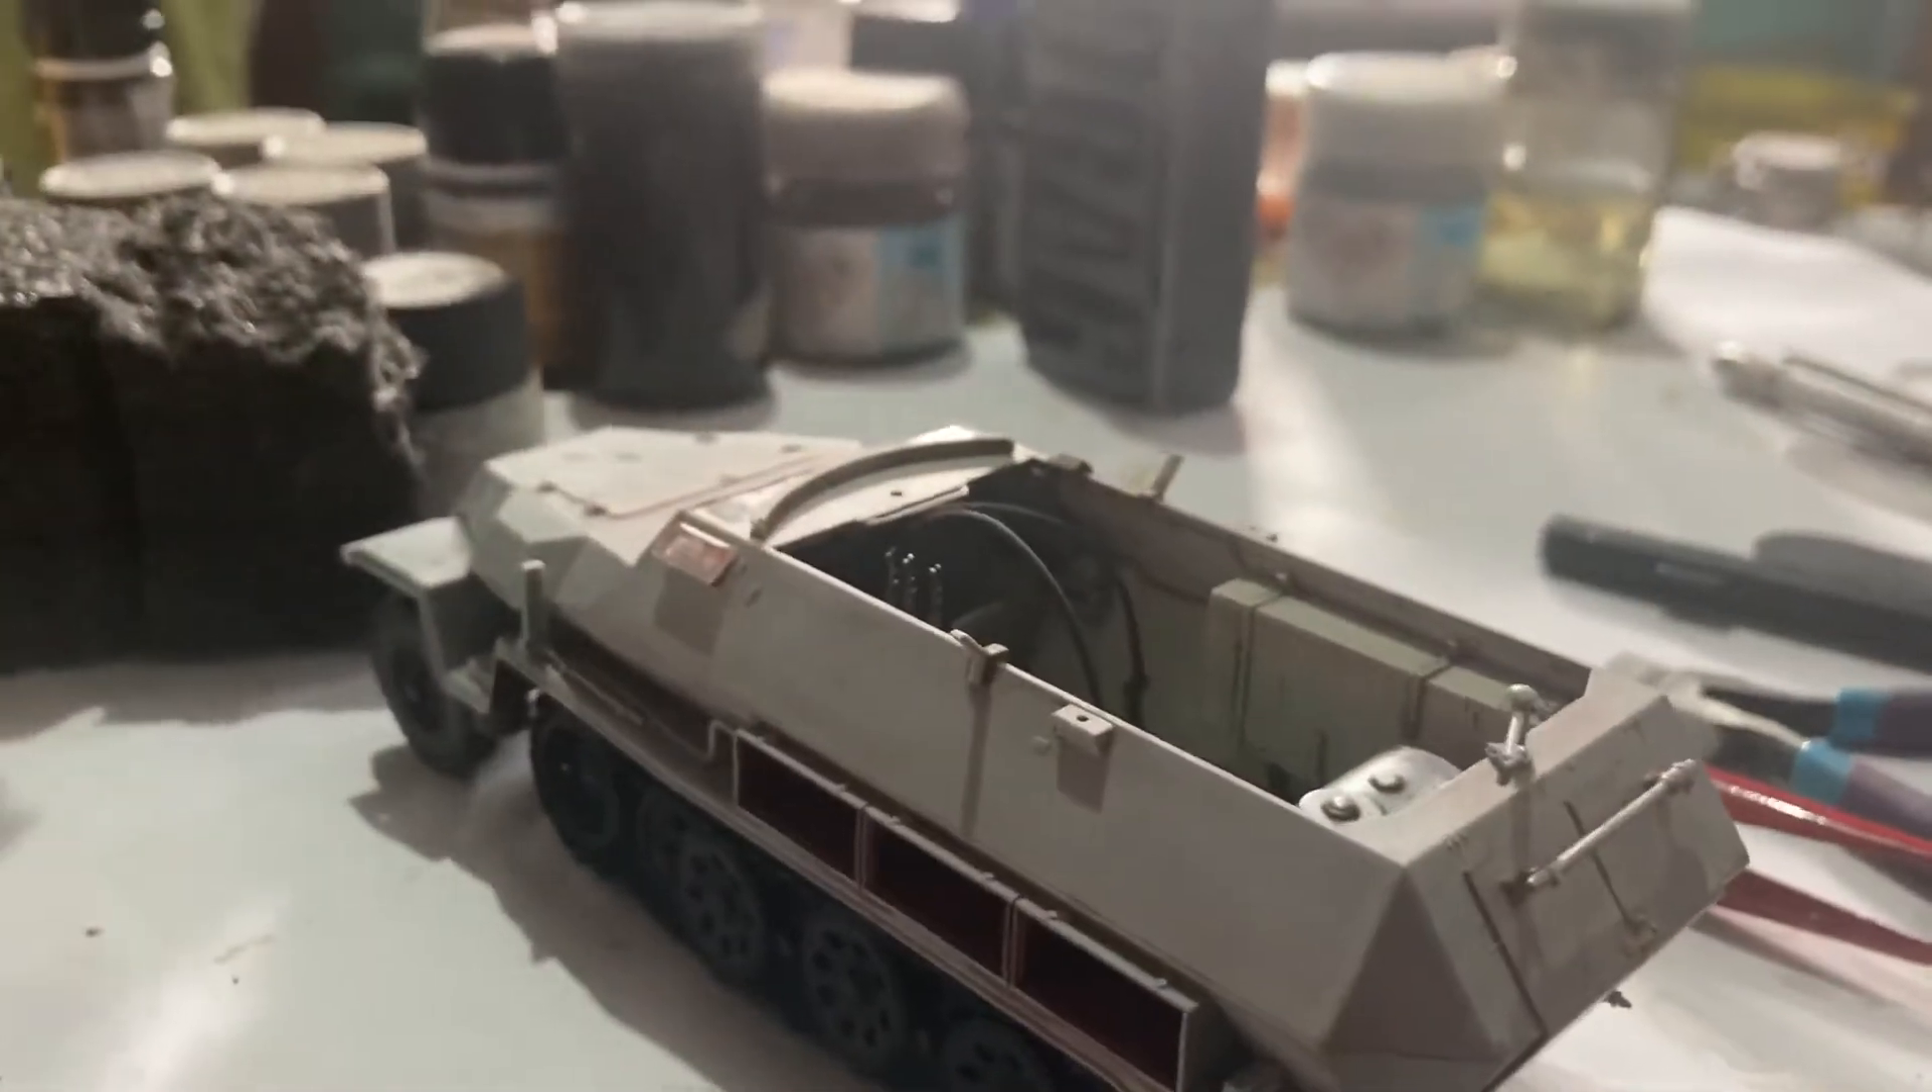Now we've got the sides on we've got the fenders on and we've got the interior of this done as well so that's all painted up which is all good.